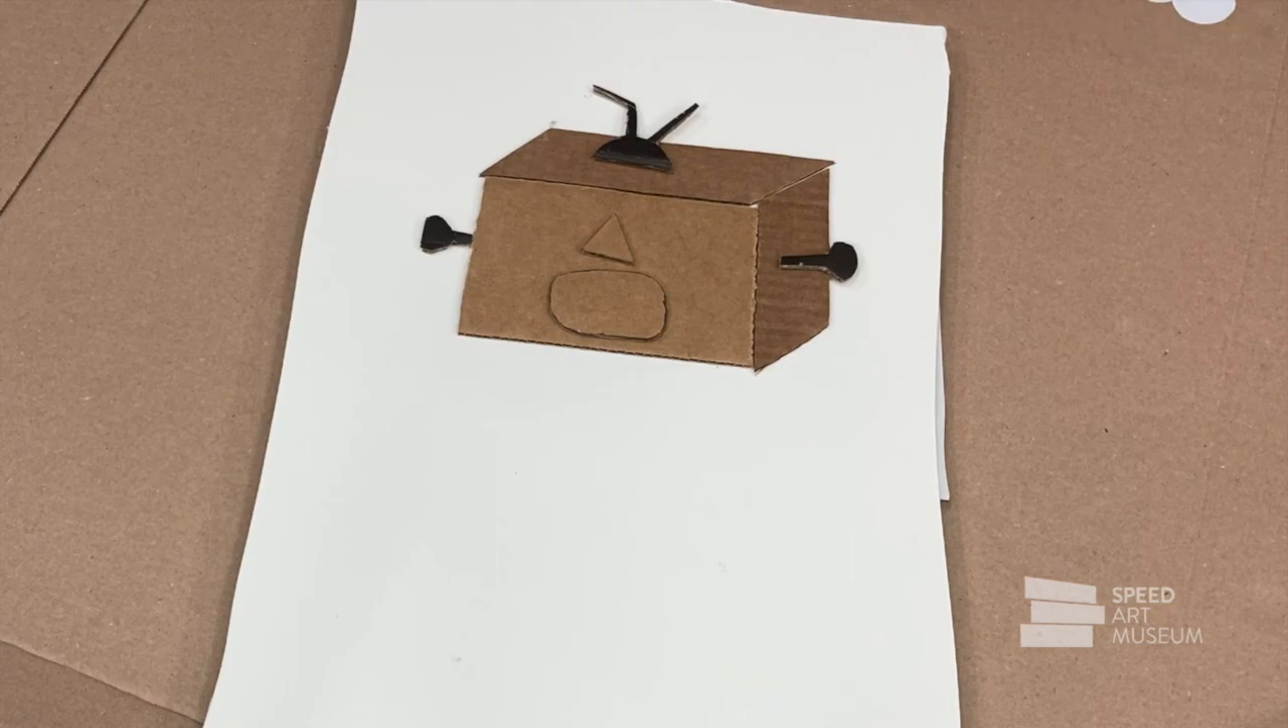So i've got my basic robot face everything except the eyes.